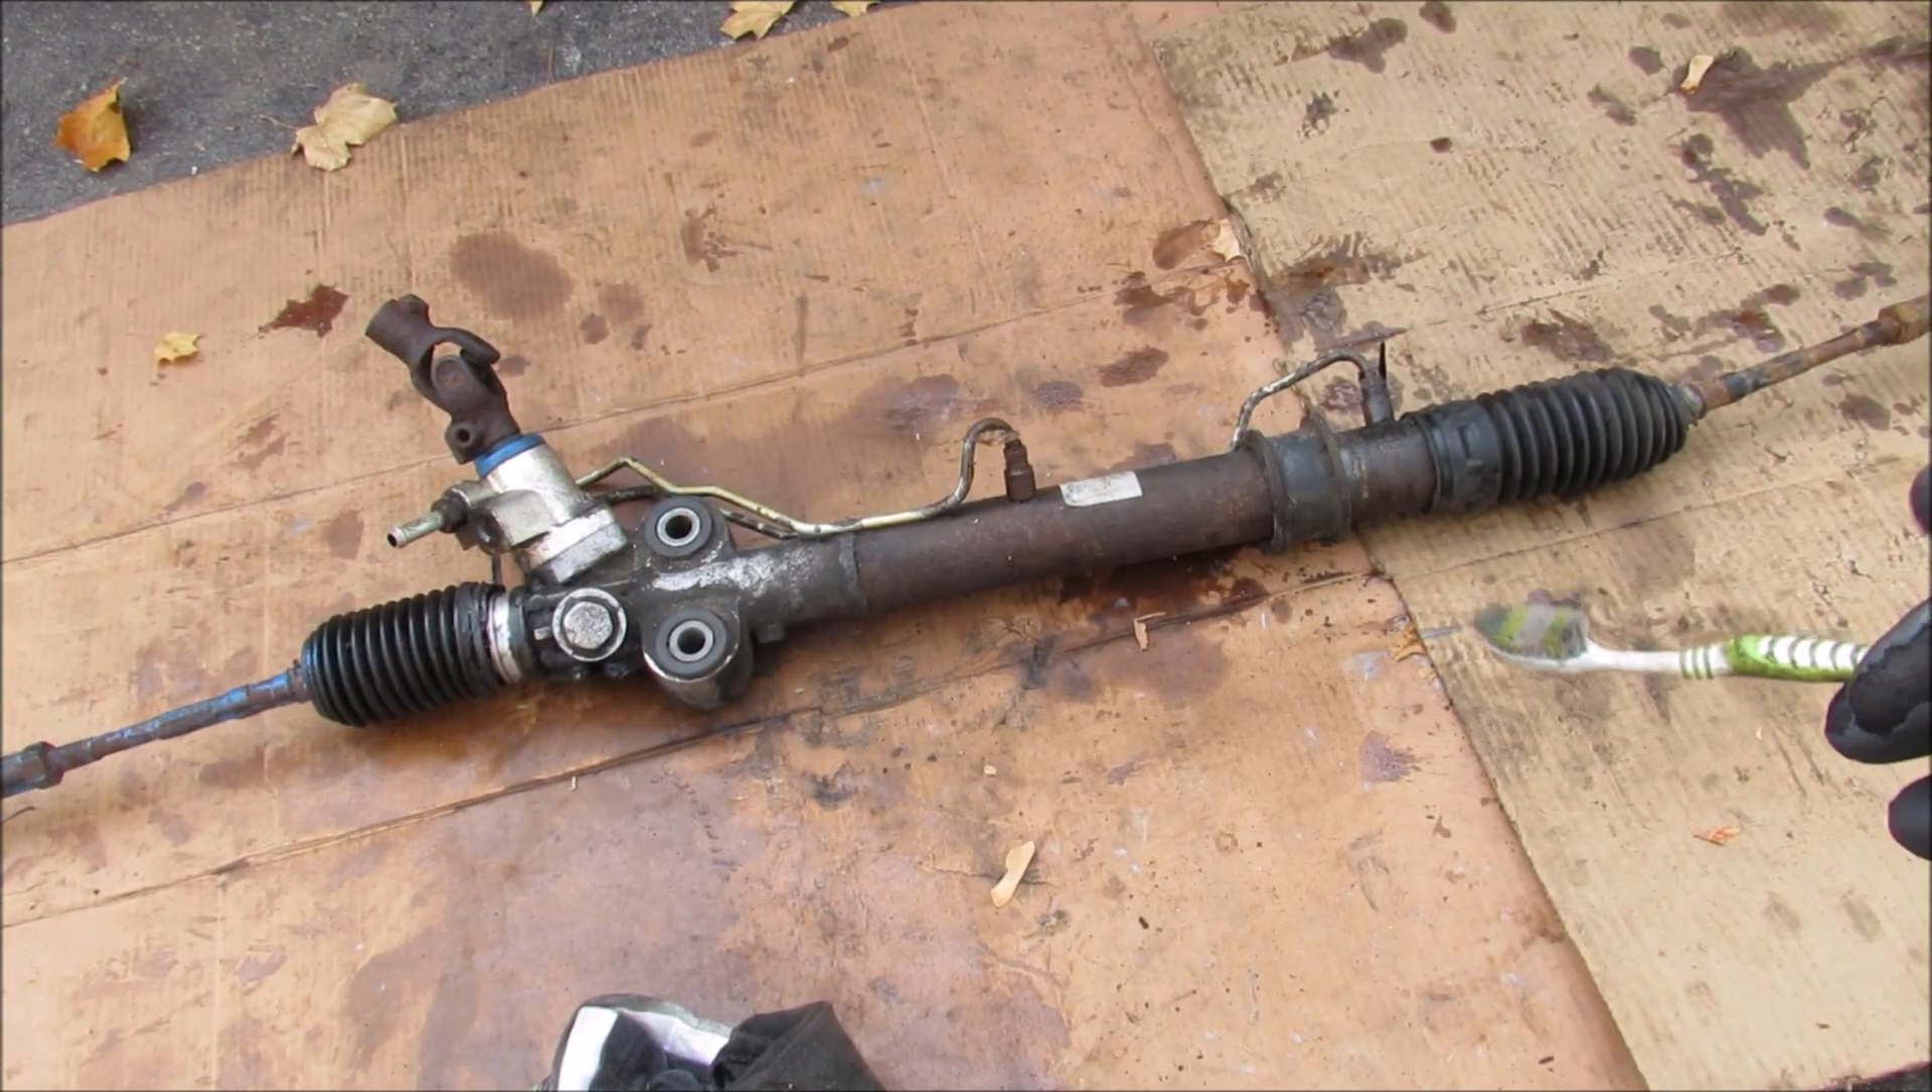So here we've got the entire steering rack separated.